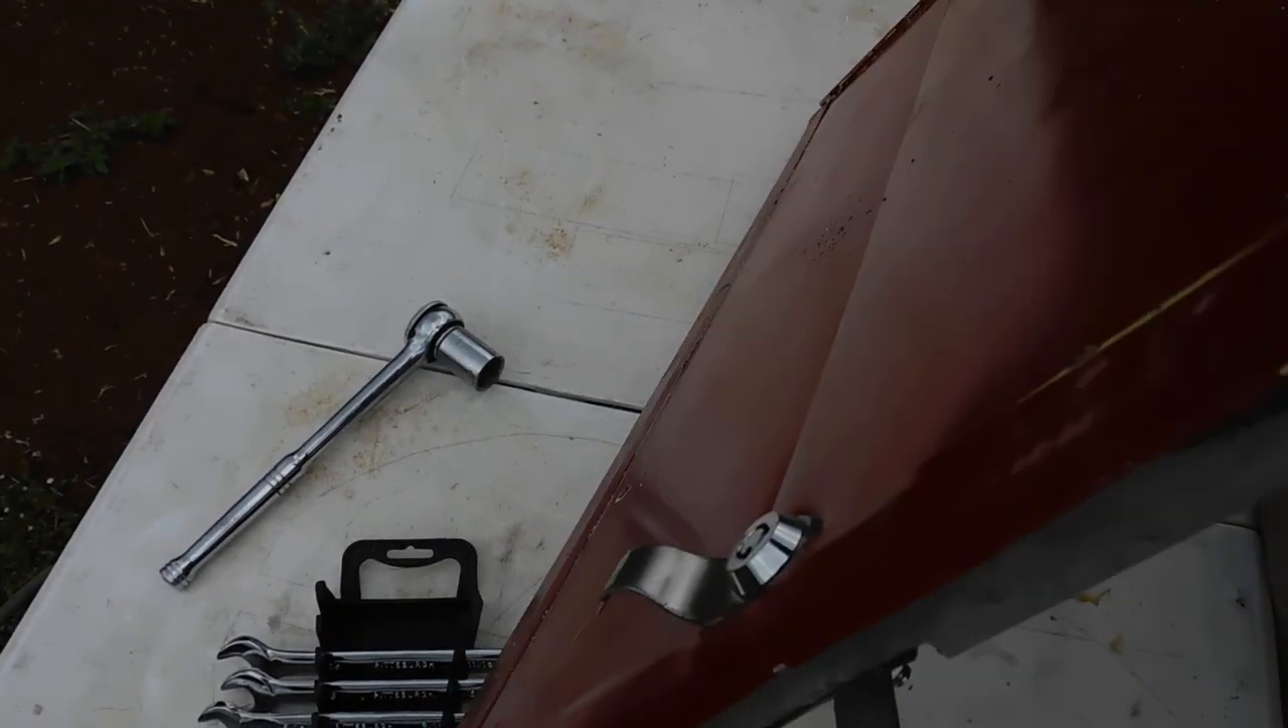And then we've got these new locks in here with this big 7-8 backing nut to hold it on there.